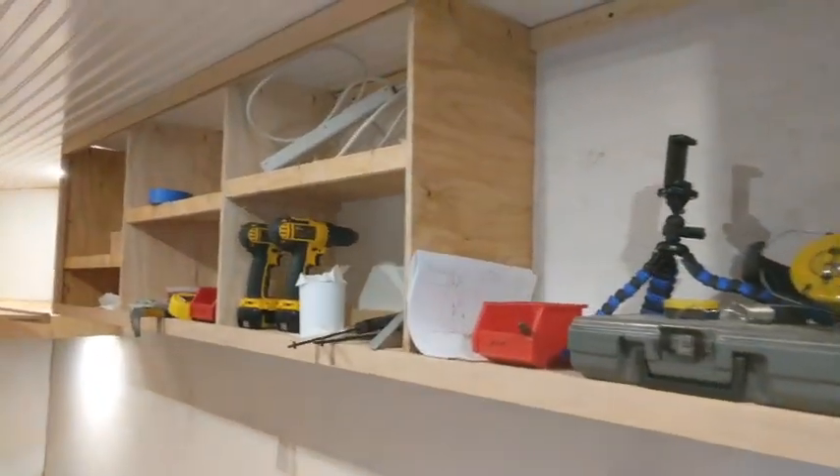Okay so we got the first of the overhead cabinets installed and actually already in use.